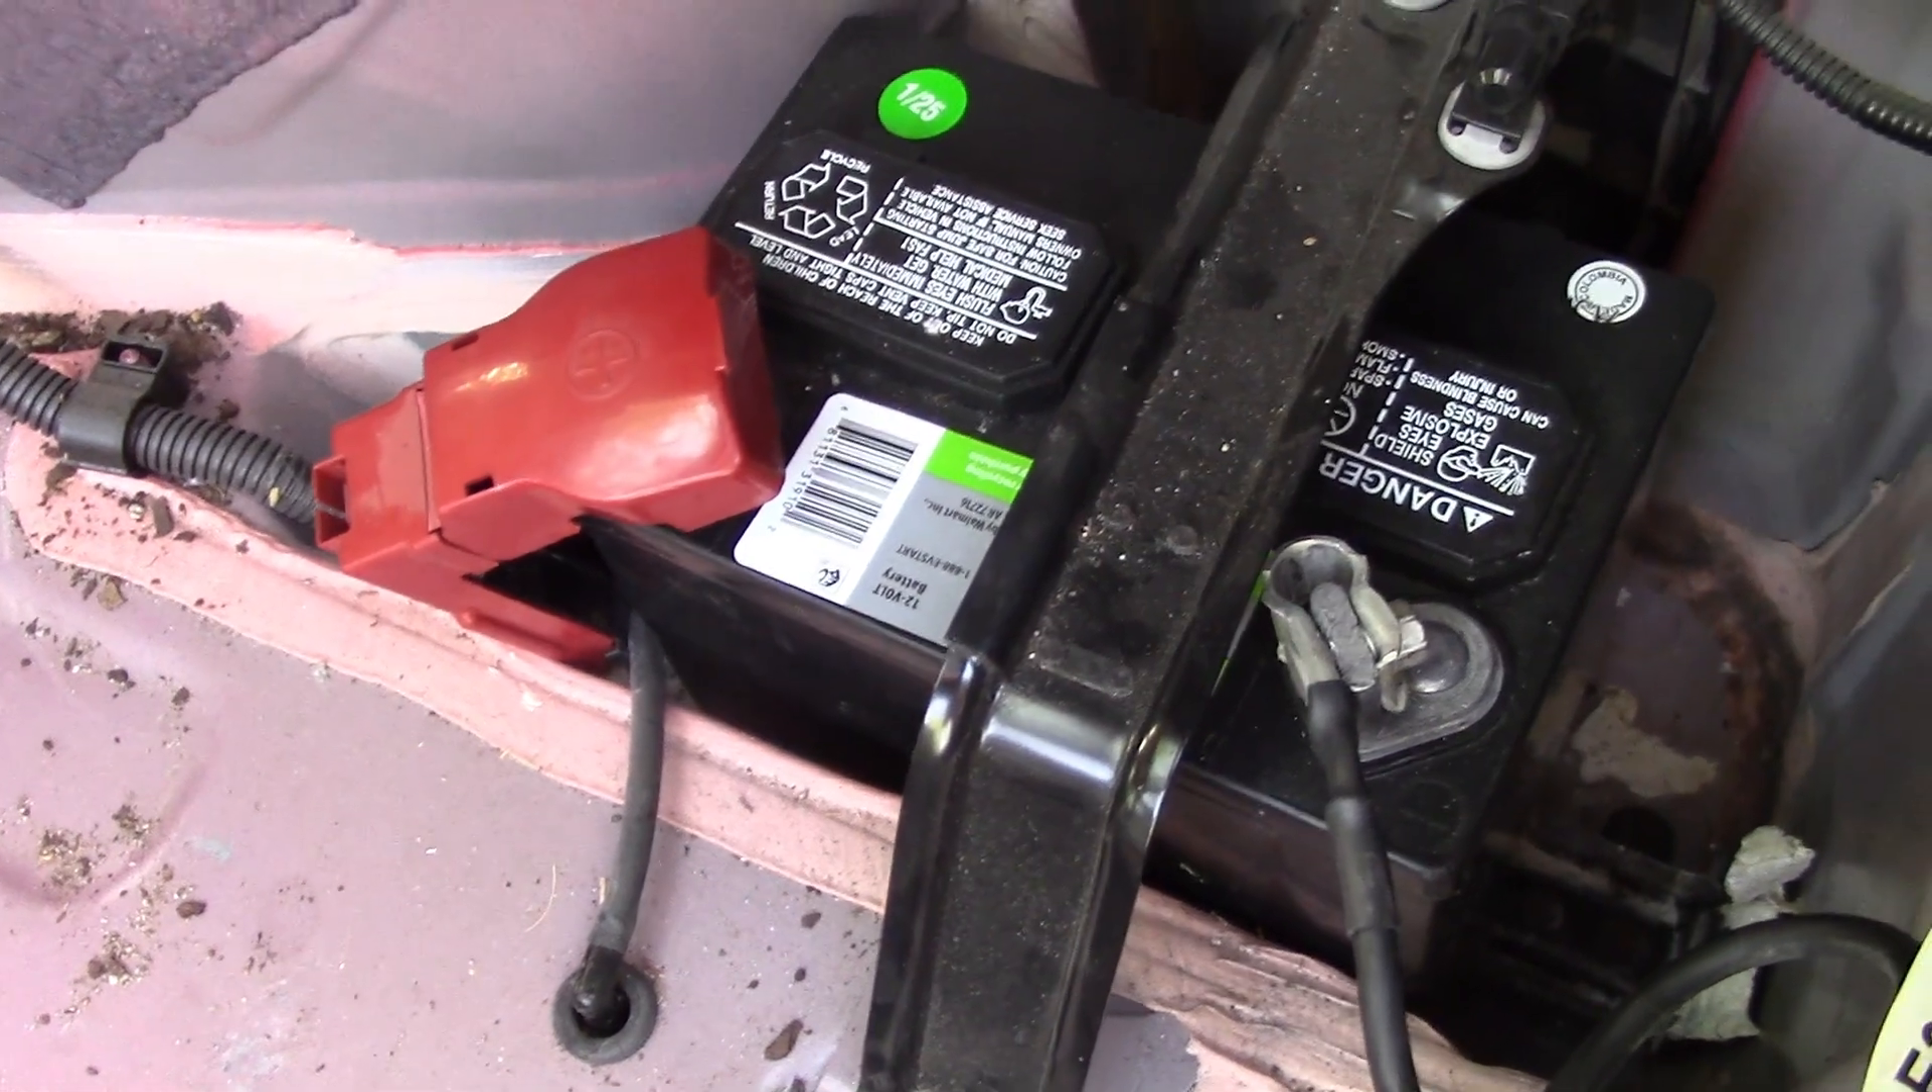All right so there's the new 12 volt battery in.